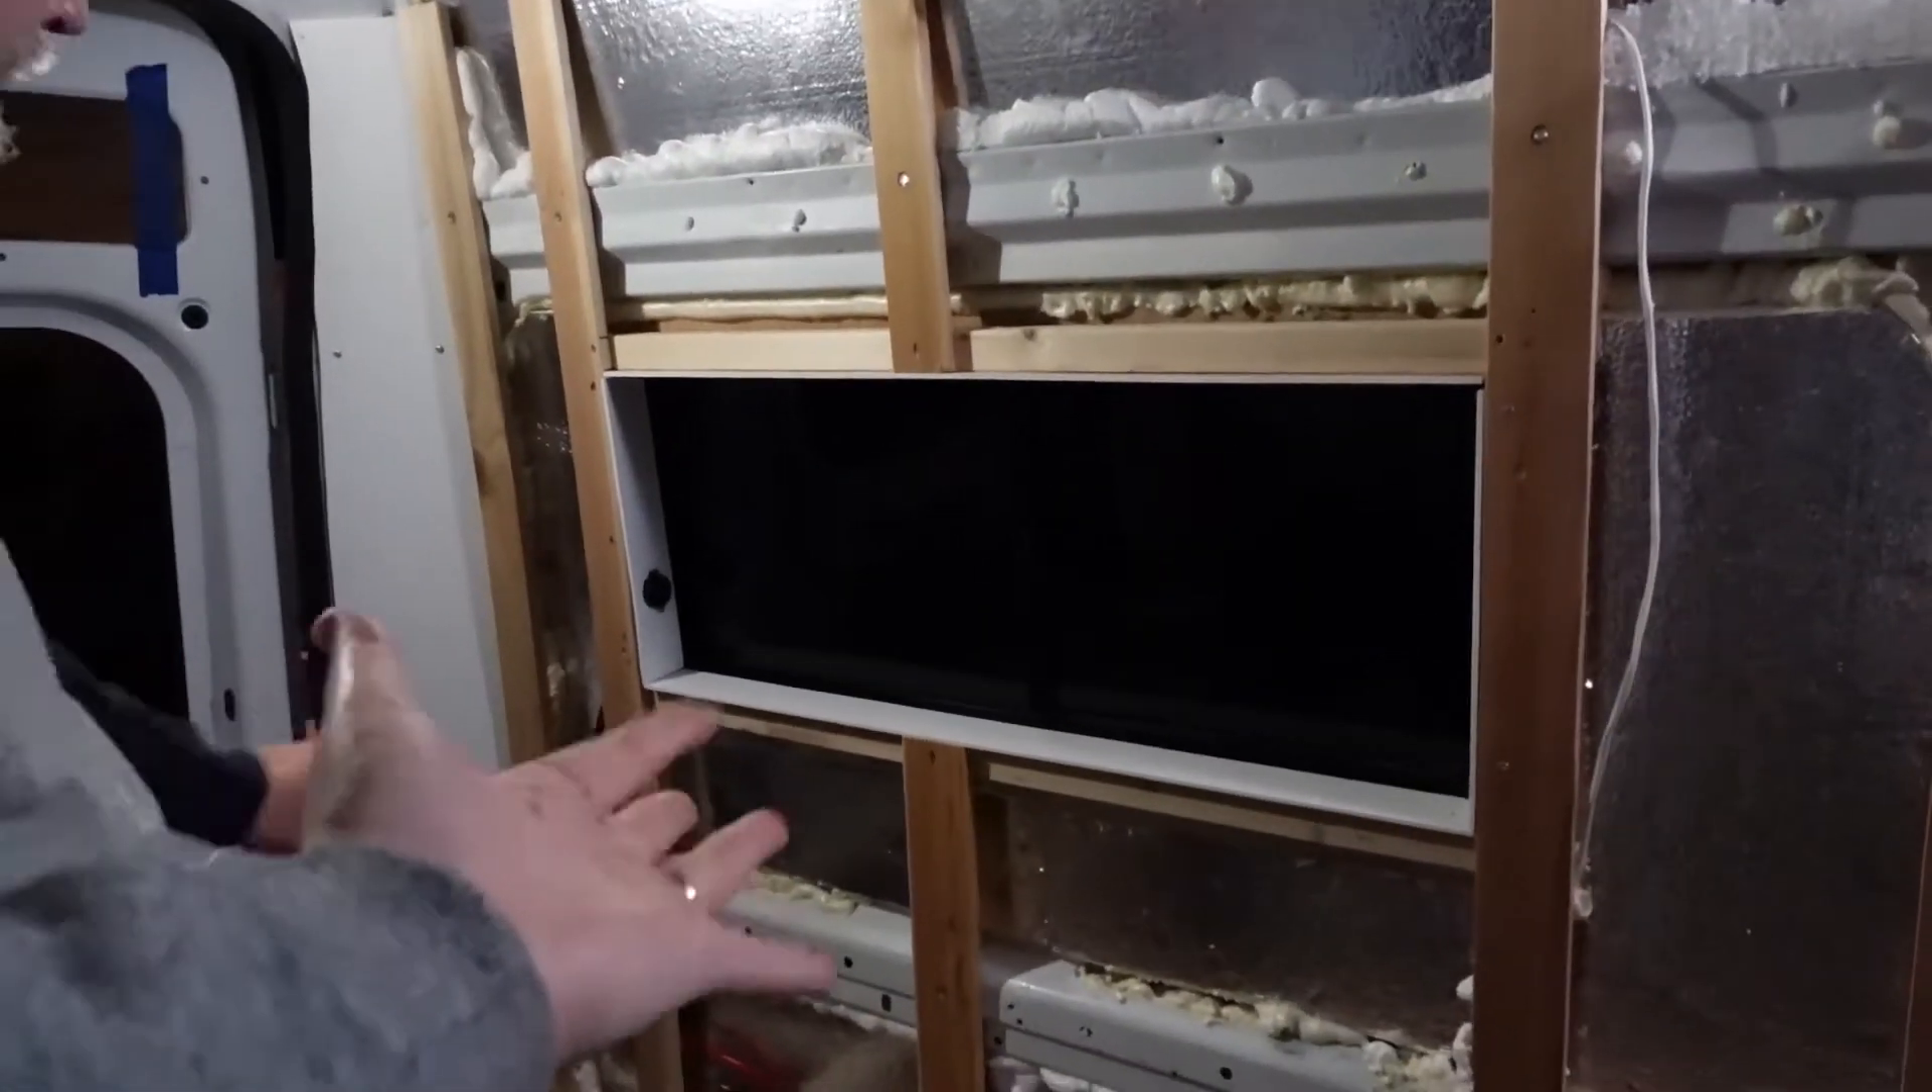And here's the windowsill fully installed.